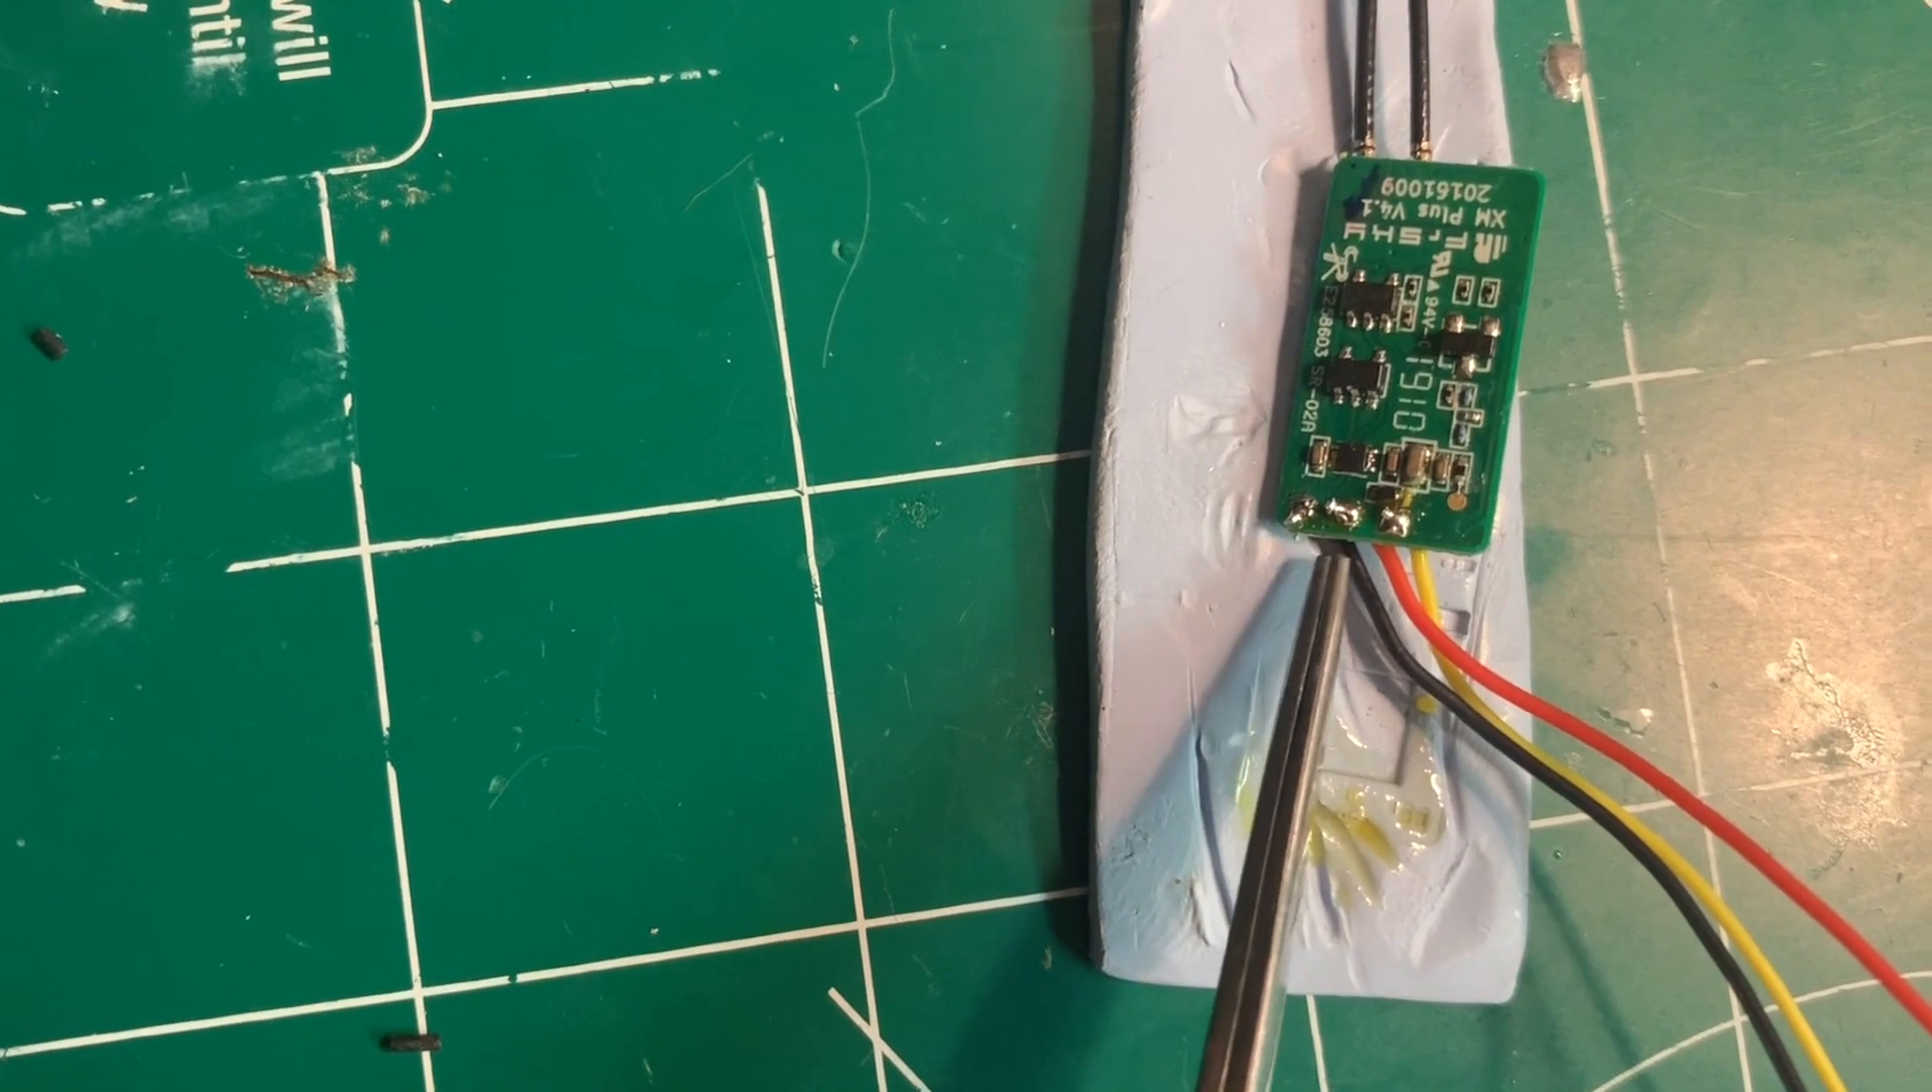Okay I have the XM plus soldered up with the wires here ground 5 volts and s bus at the top.